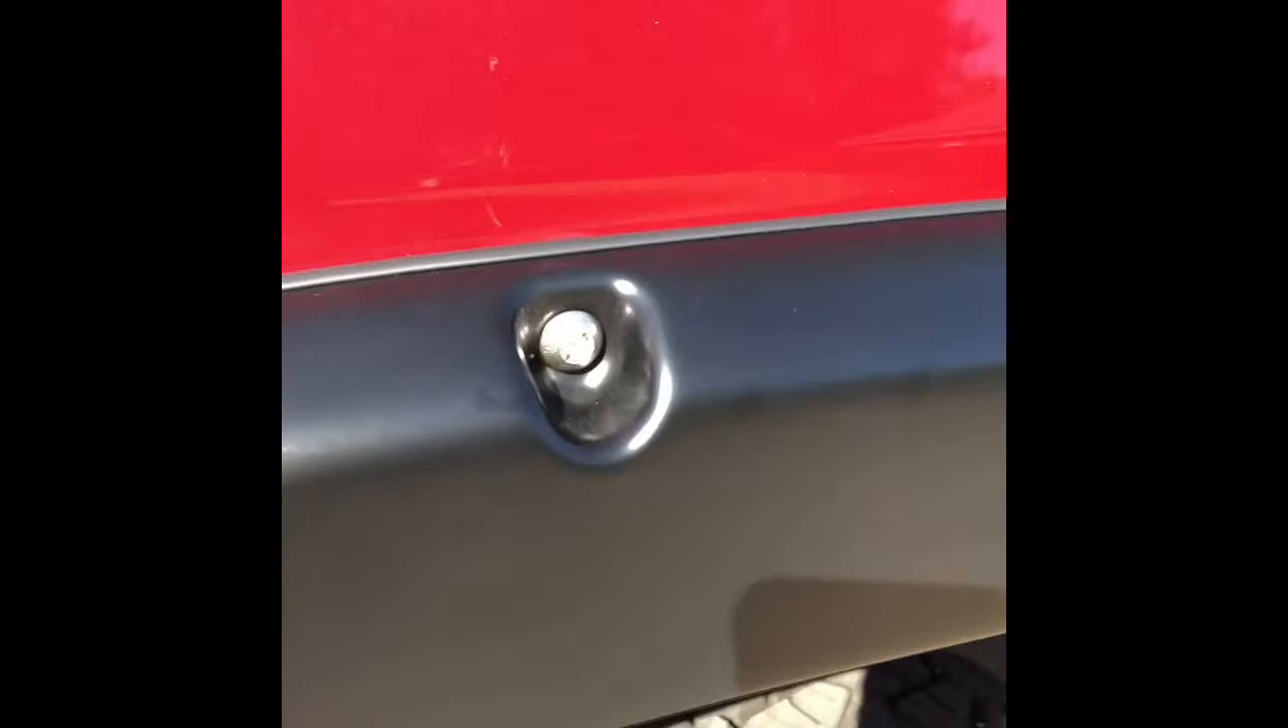All the holes matched up. You can see a nice tight fit there.